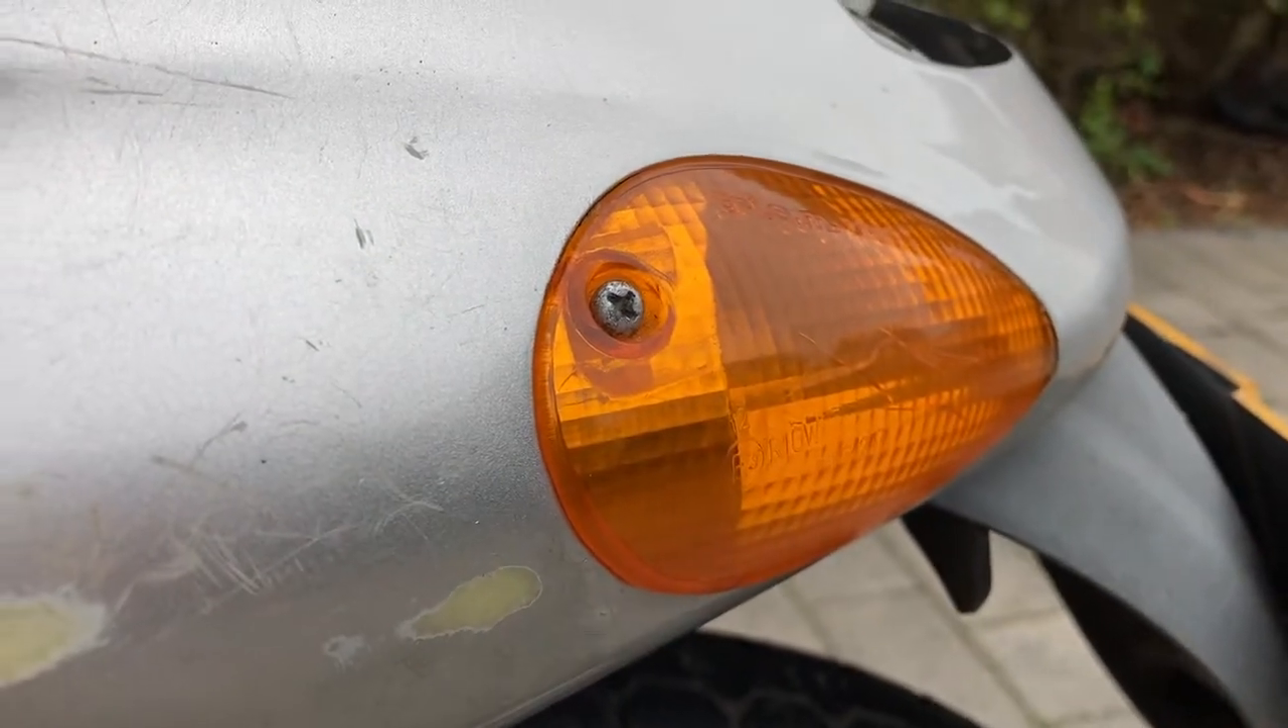I've just put the lights back in the back here.